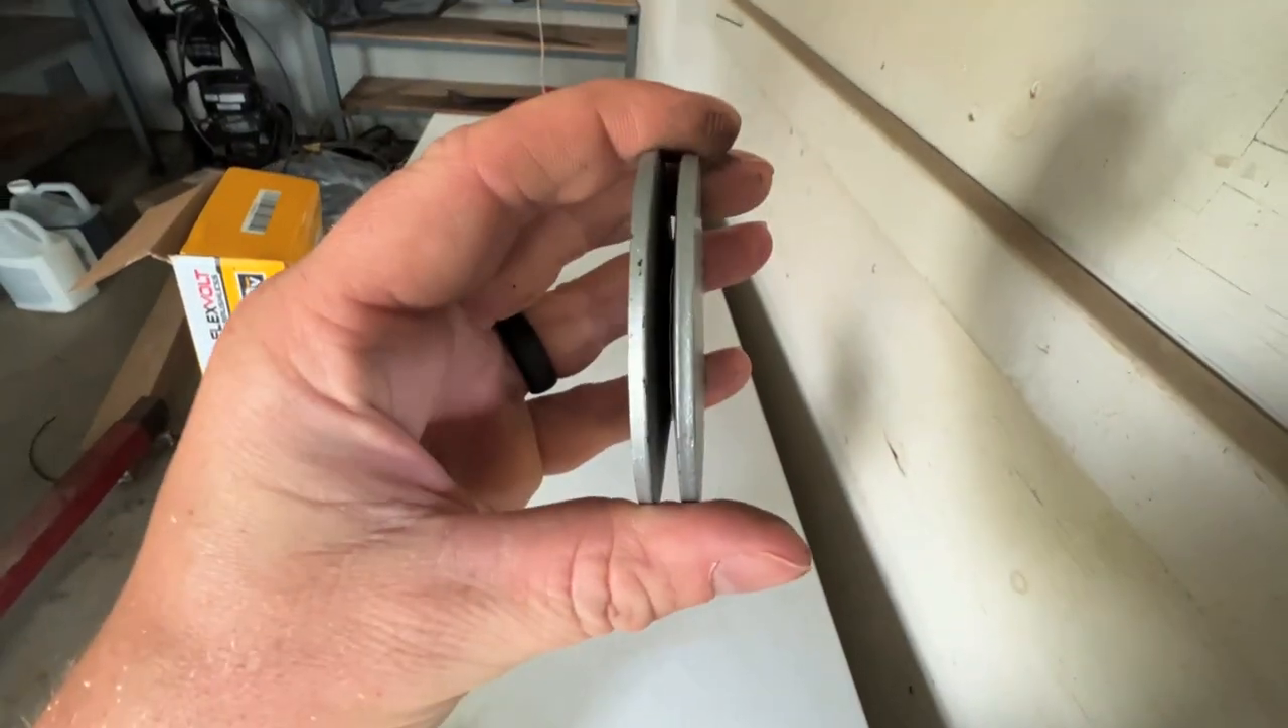These are brand new ones and uh obviously they're on opposite but you can see the gap there.